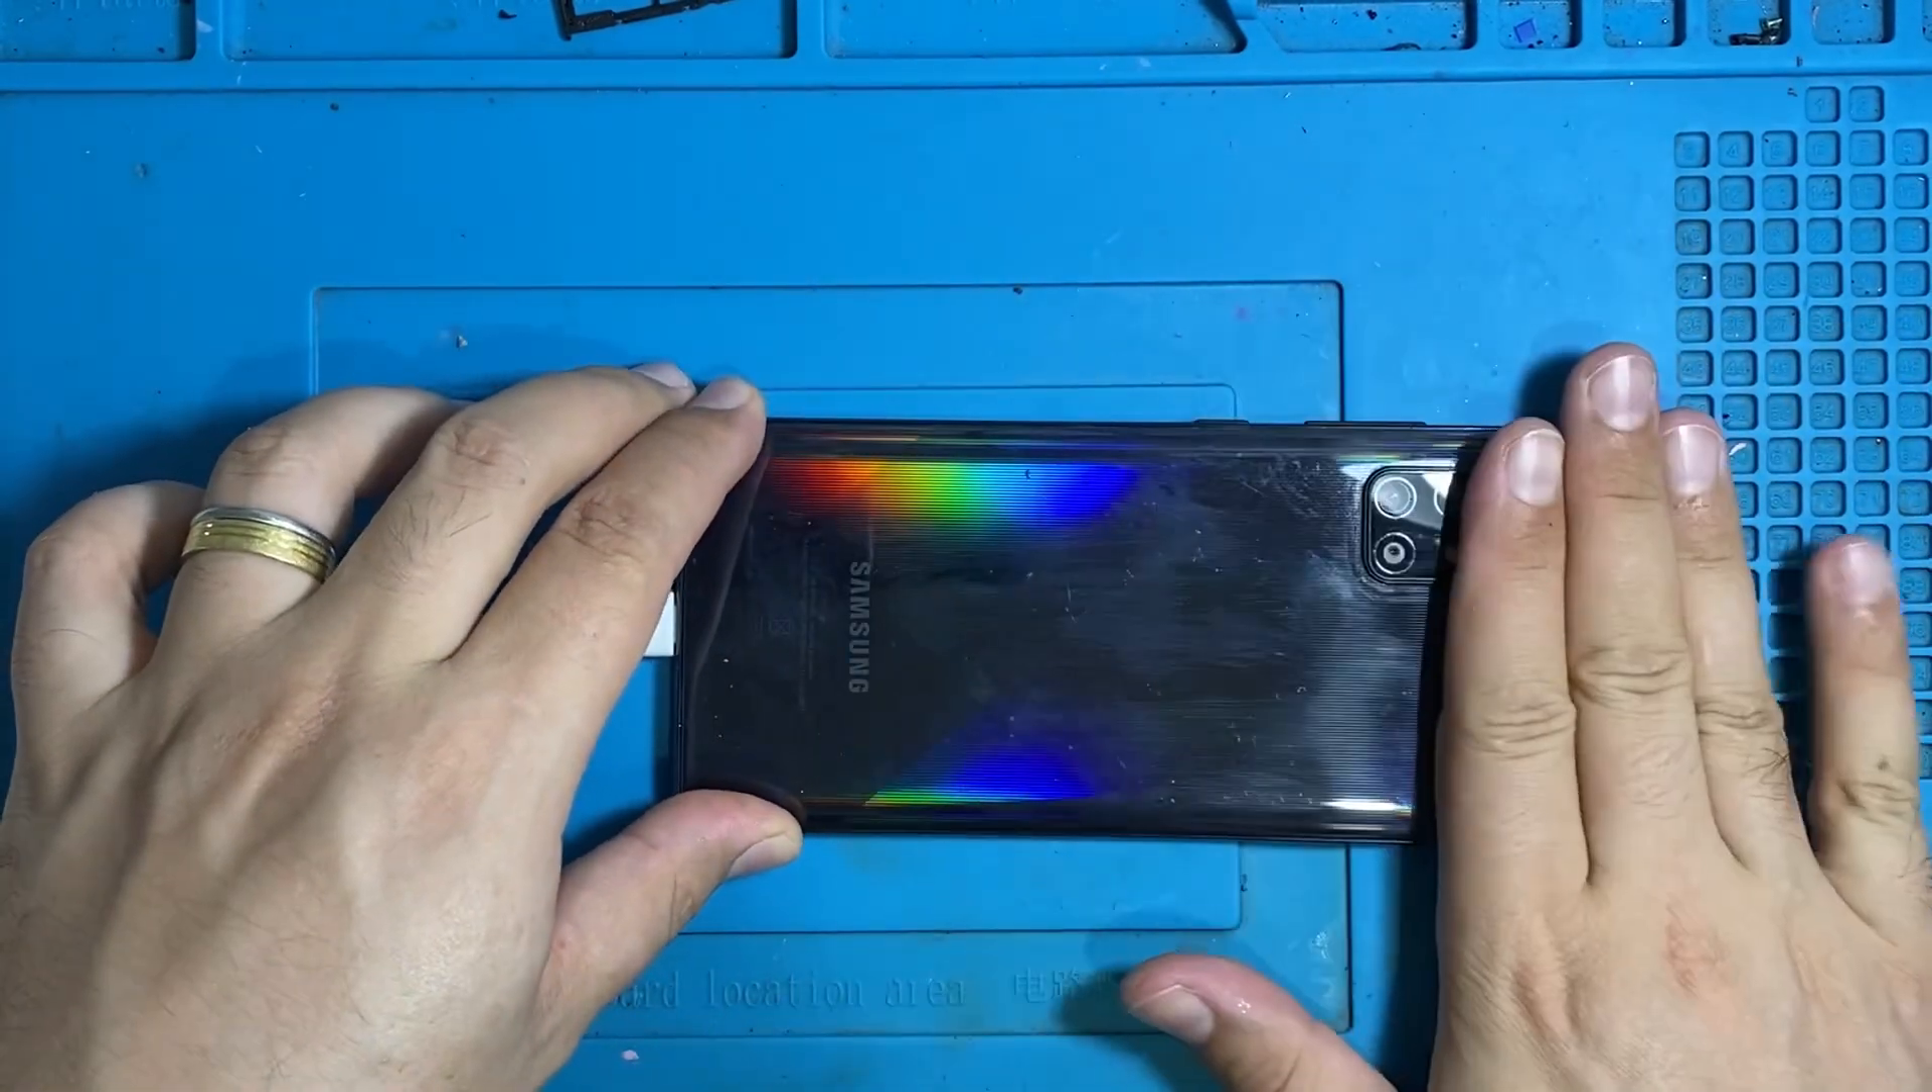É só colocar aqui a tampa No lugar Perfeito.